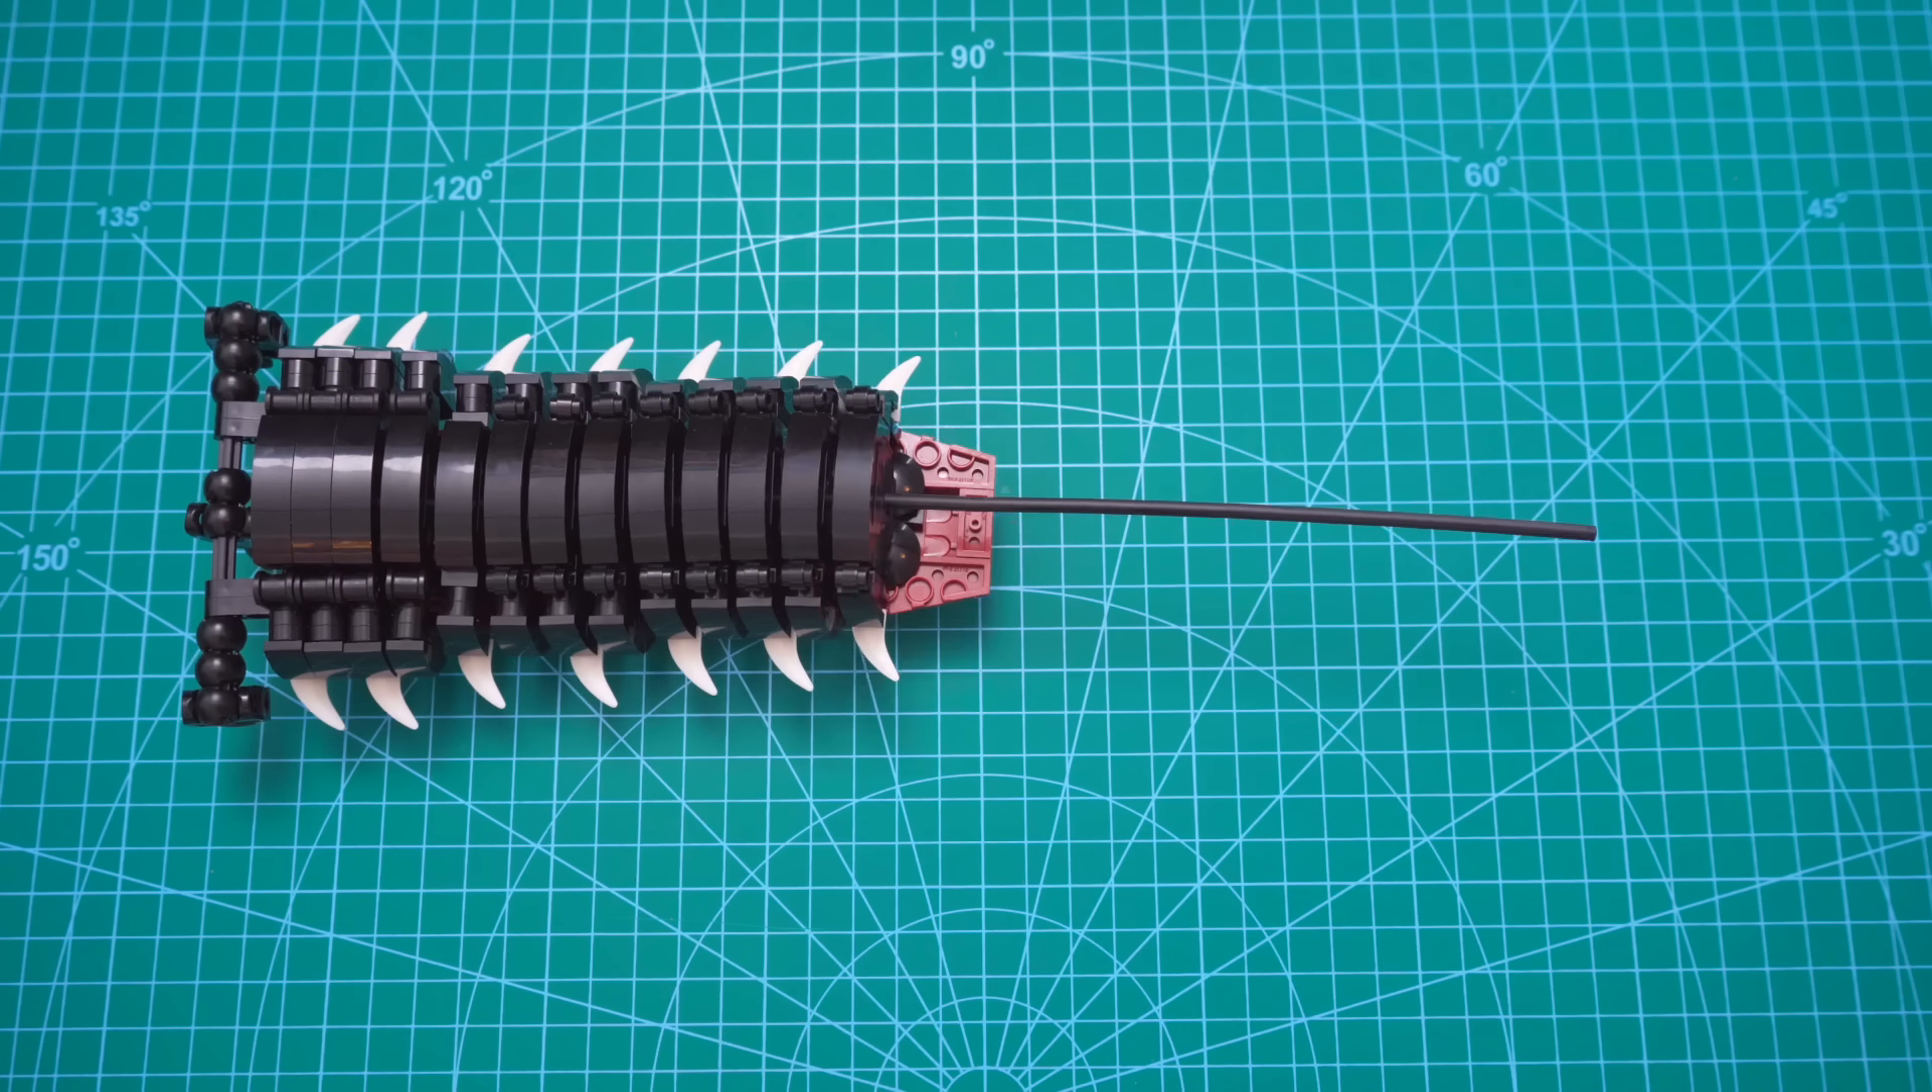Now, all that's left to do is thread all the tail sections onto our flex tube.